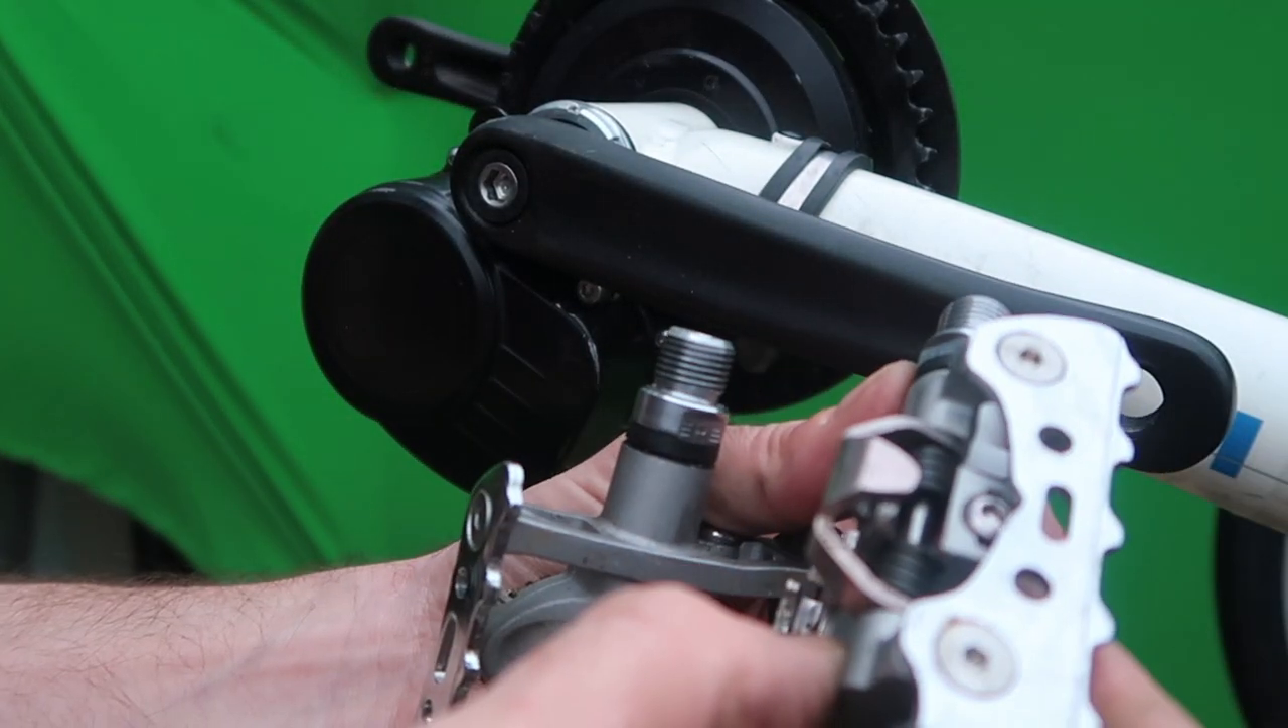So, with the crank arms in place you just need to put on your pedals of choice.